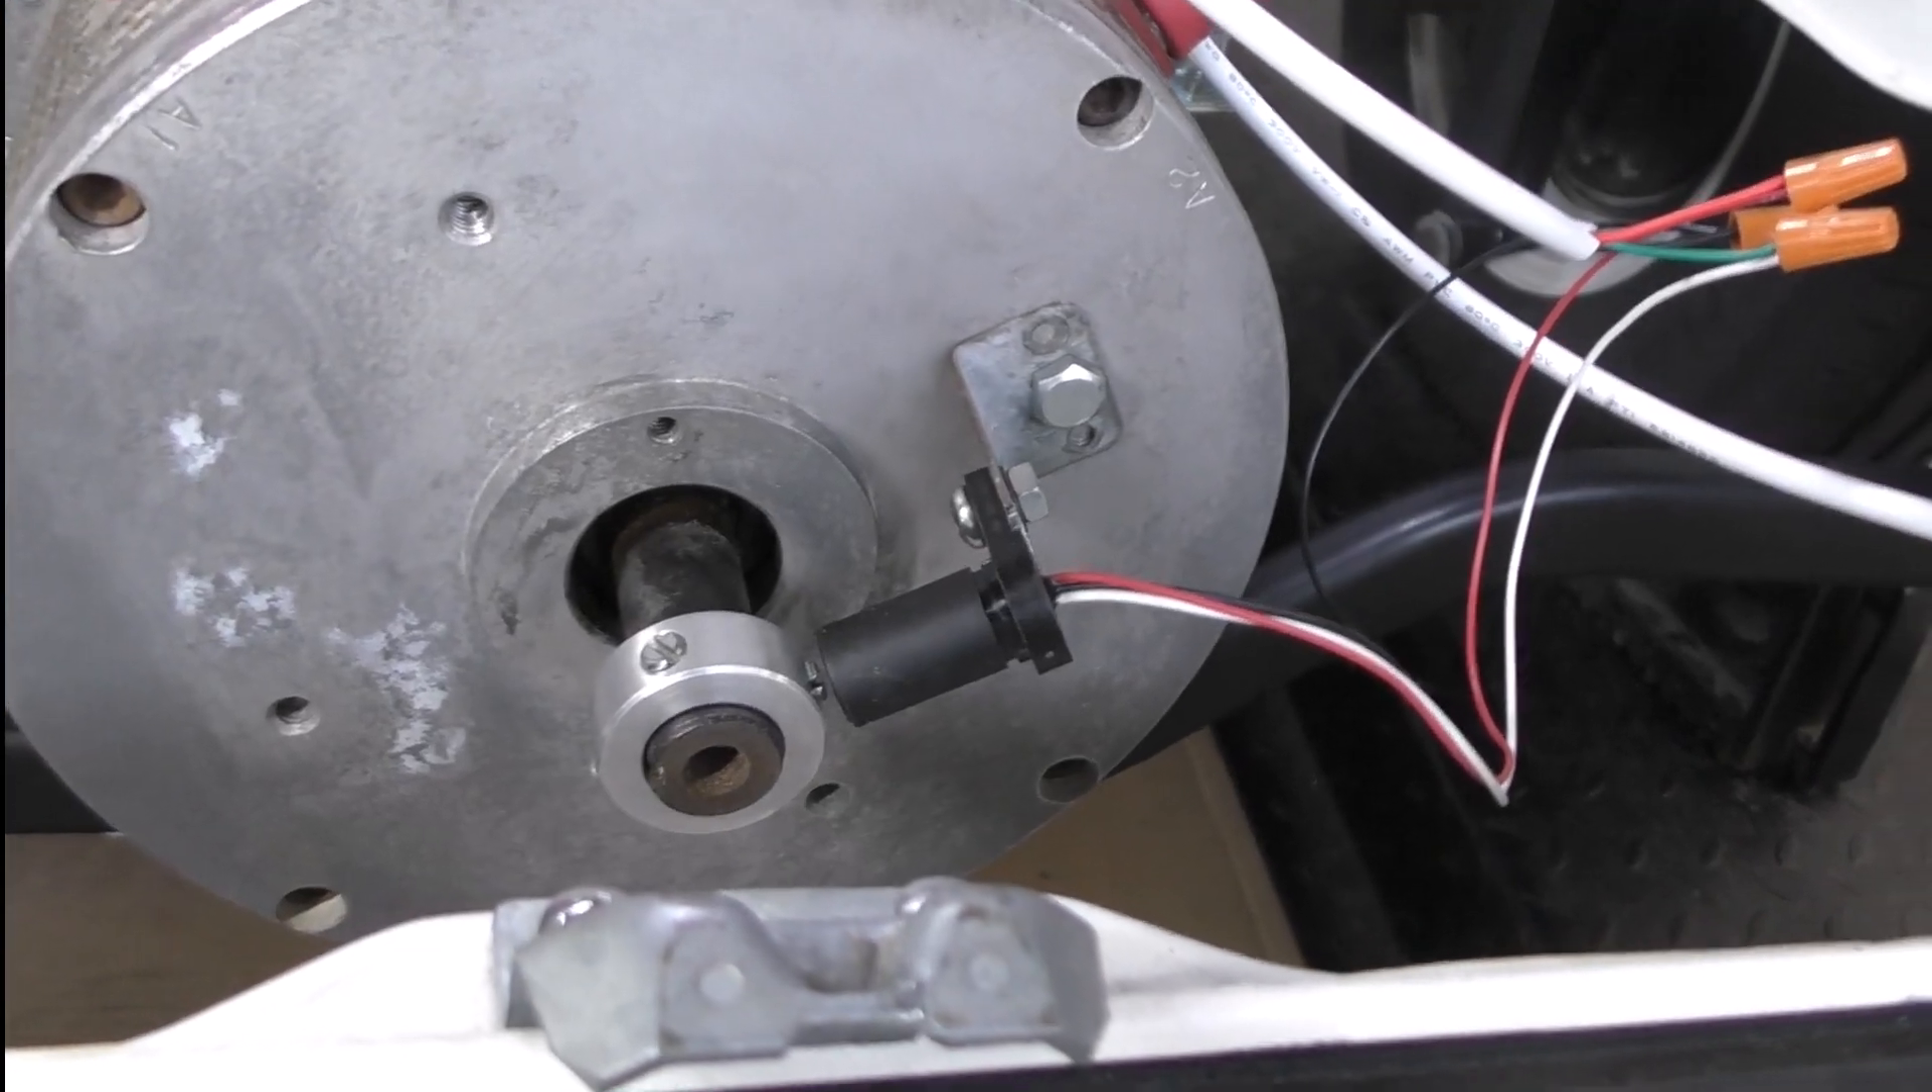I've mounted the sensor here I was able to find this small bracket here that I could mount to one of these threaded inserts on the motor face.